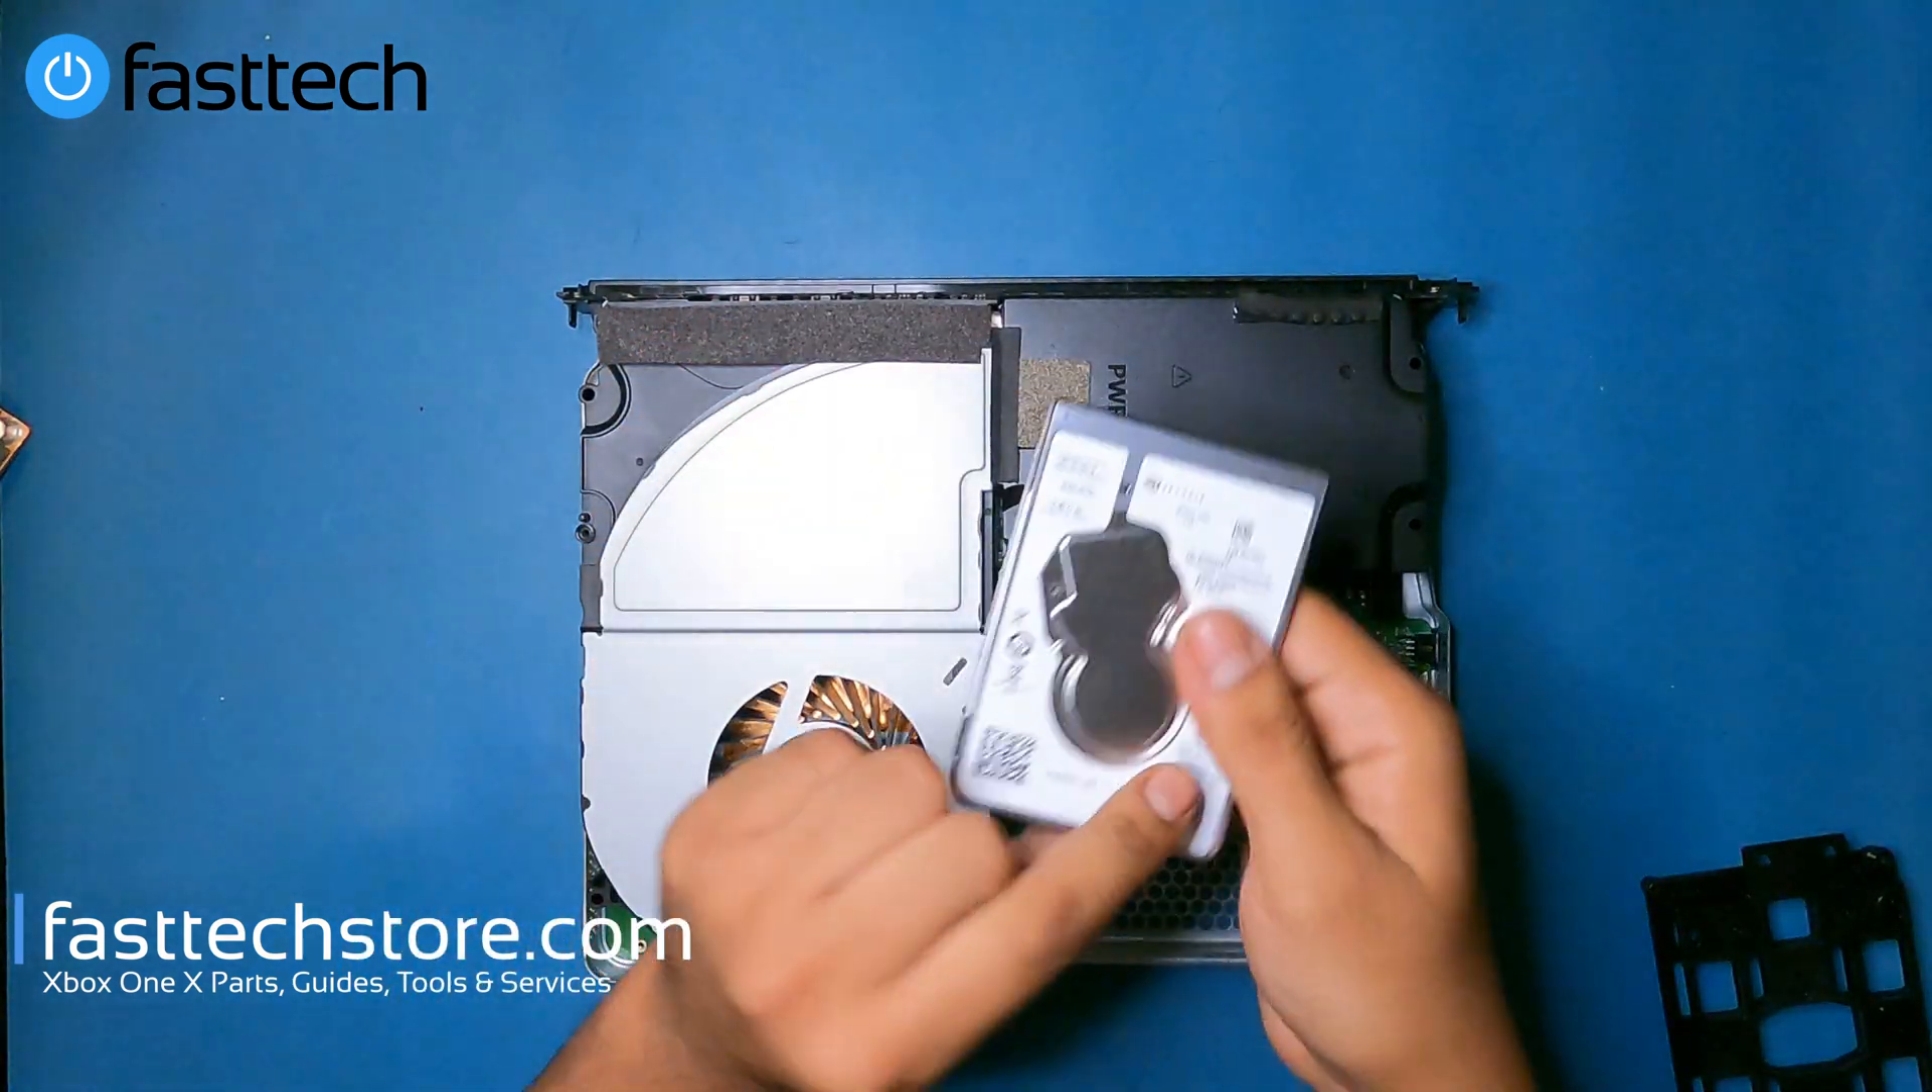And now the hard drive is free from its enclosure and now we can remove the connector and the hard drive is free.